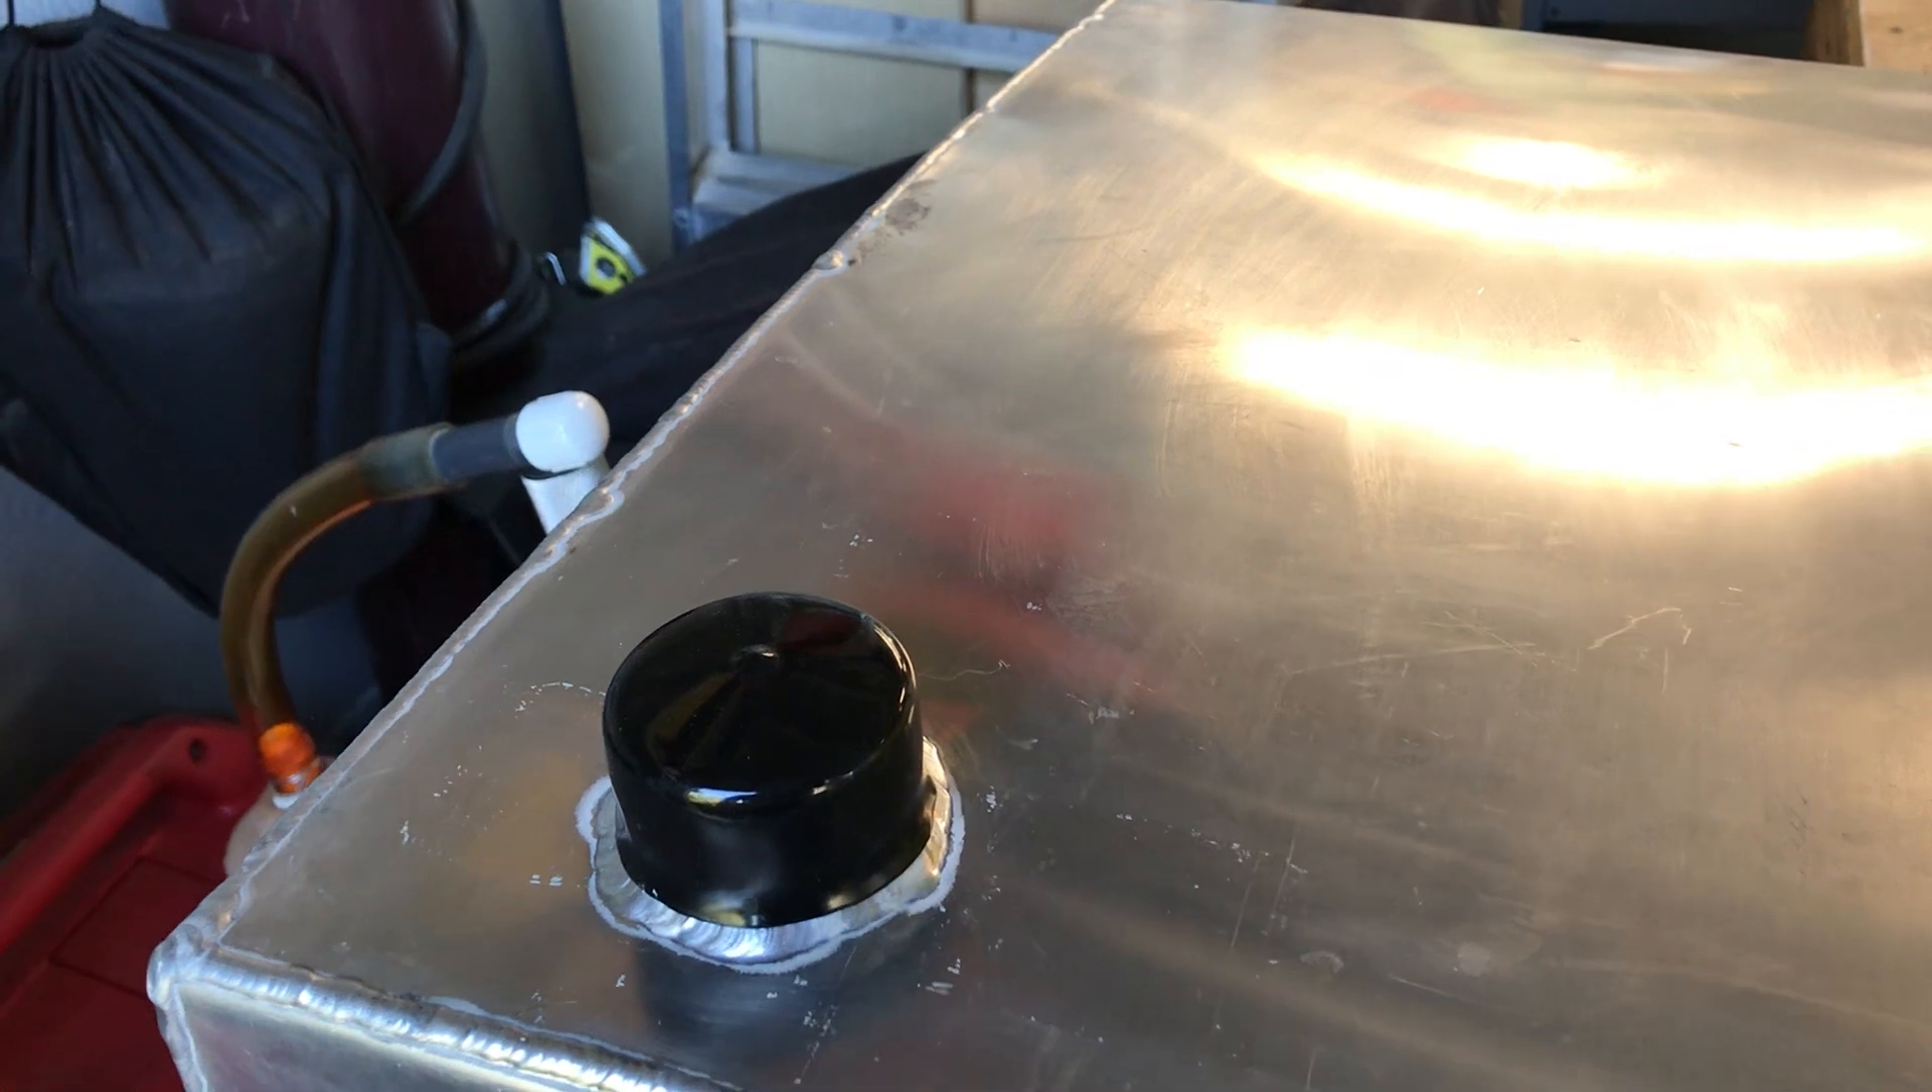The biggest problem I had was finding a way to cap off the filler neck and you can see over here that I've got I've got this rubber cap on here now.